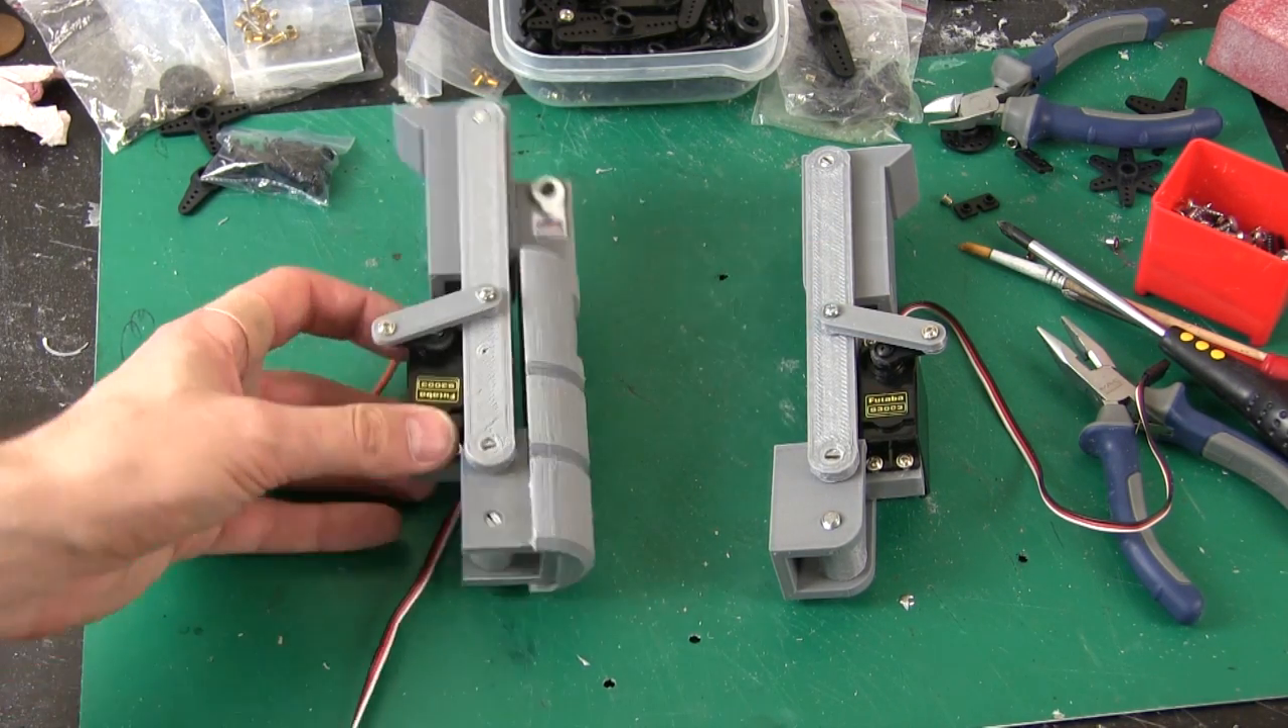I've got the circular saw arm in fact I've got both servos attached.